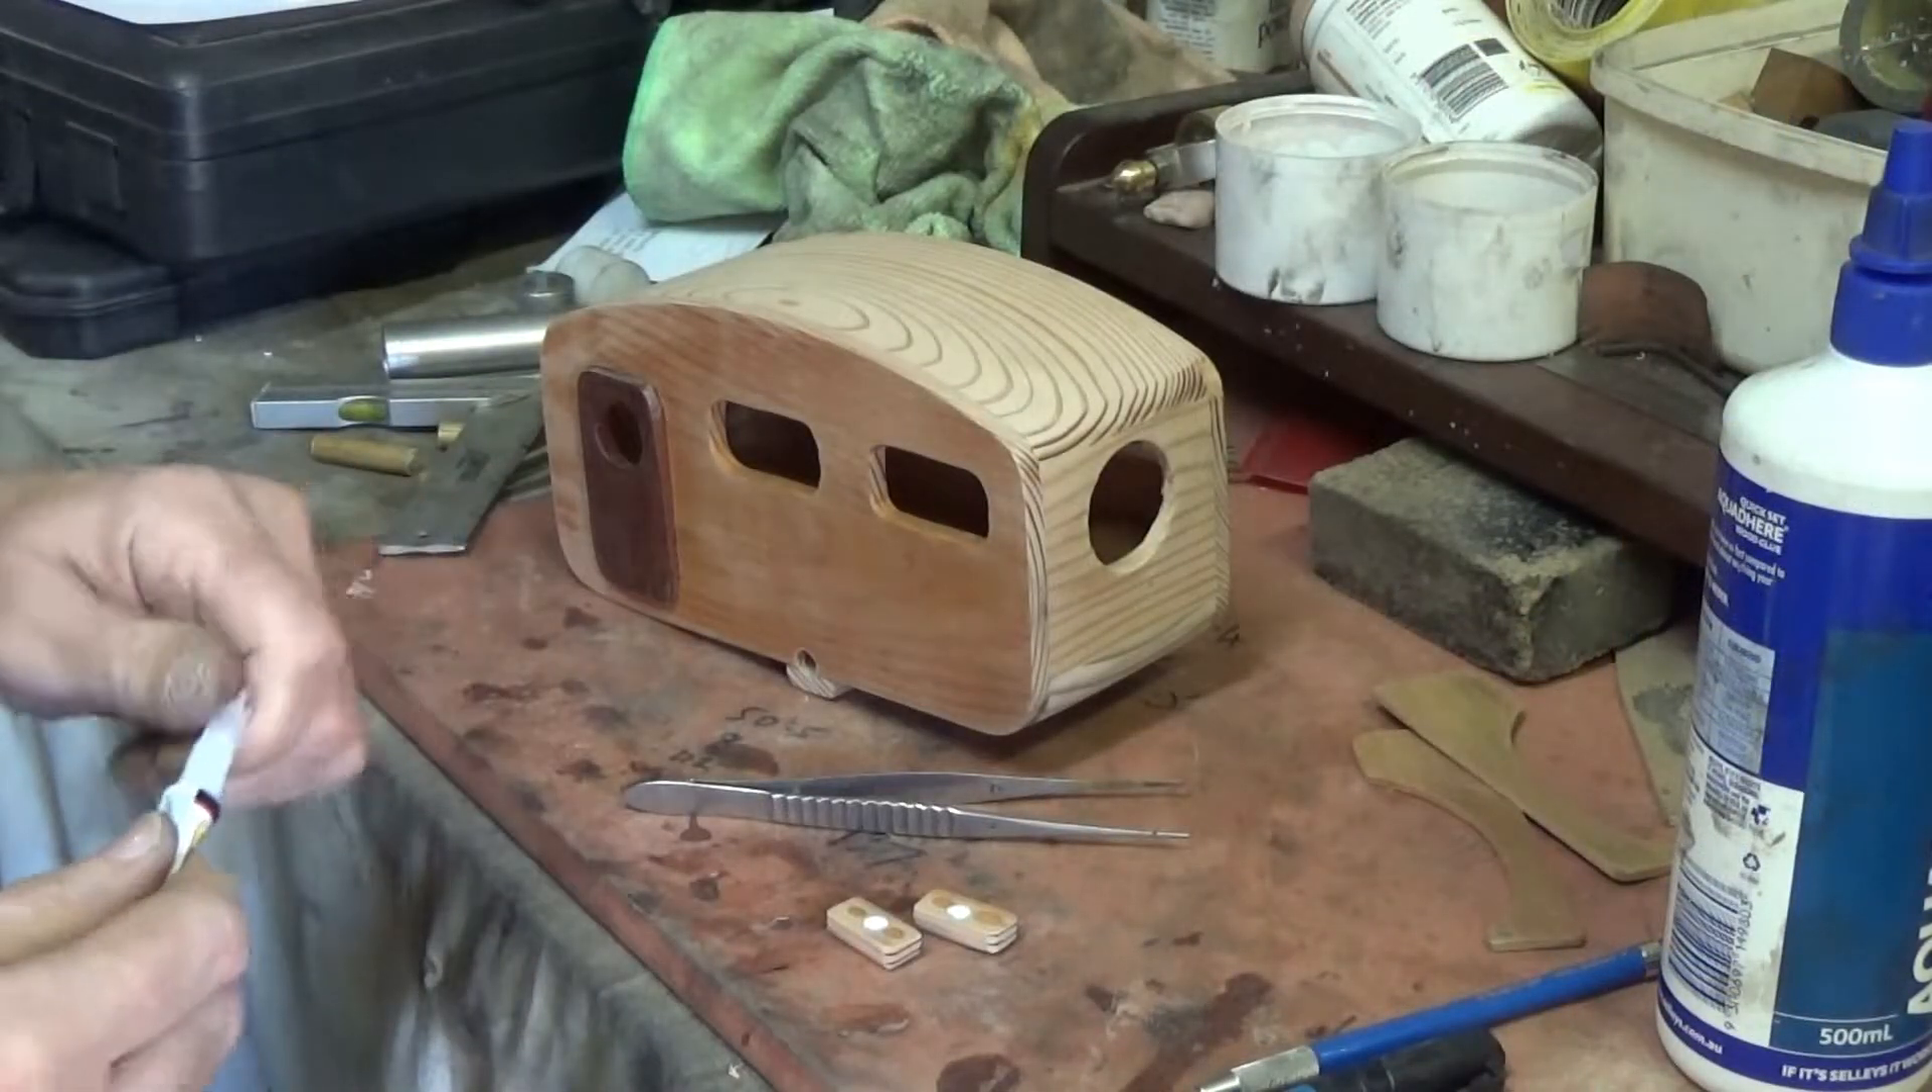And because I'm a complete idiot and put the roof on before the furniture, I now have to manipulate the furniture in through the windows and try to glue them all in situ inside.